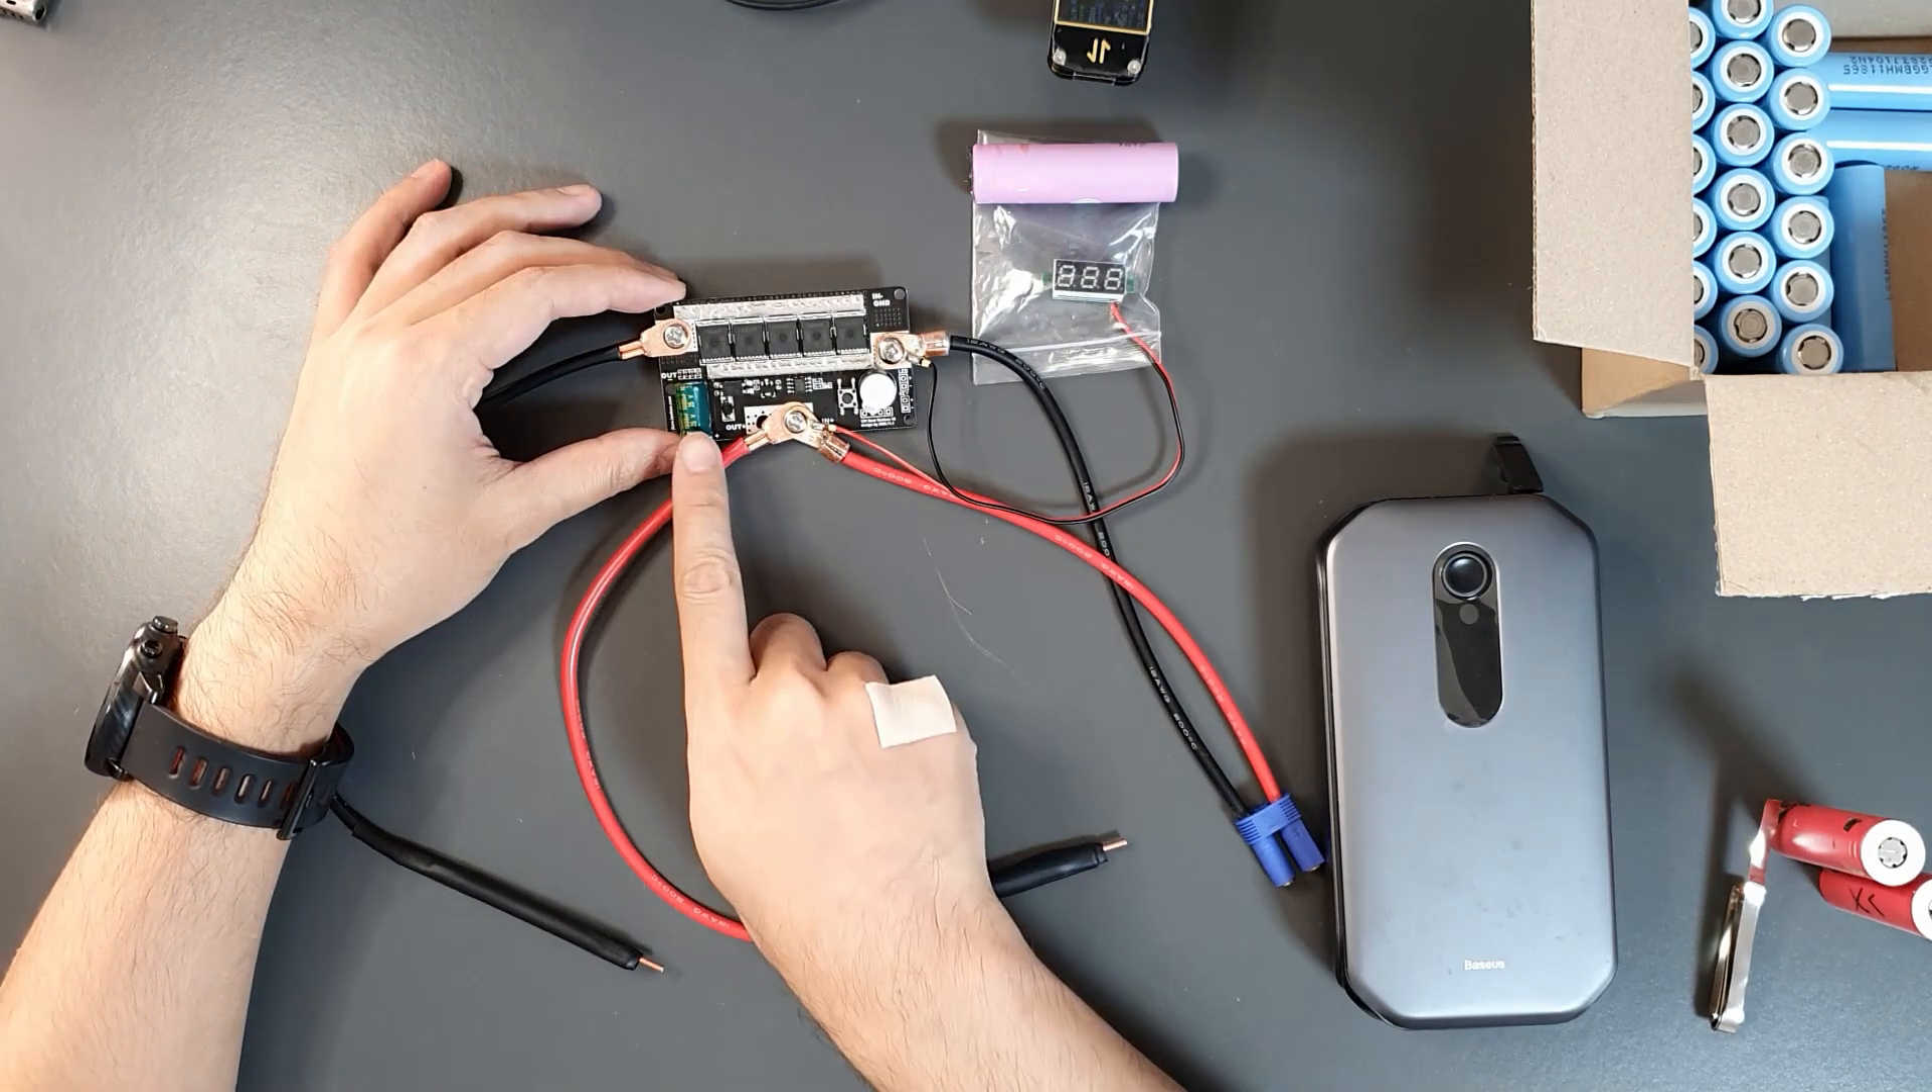I have now completed the assembly of the spot welder.